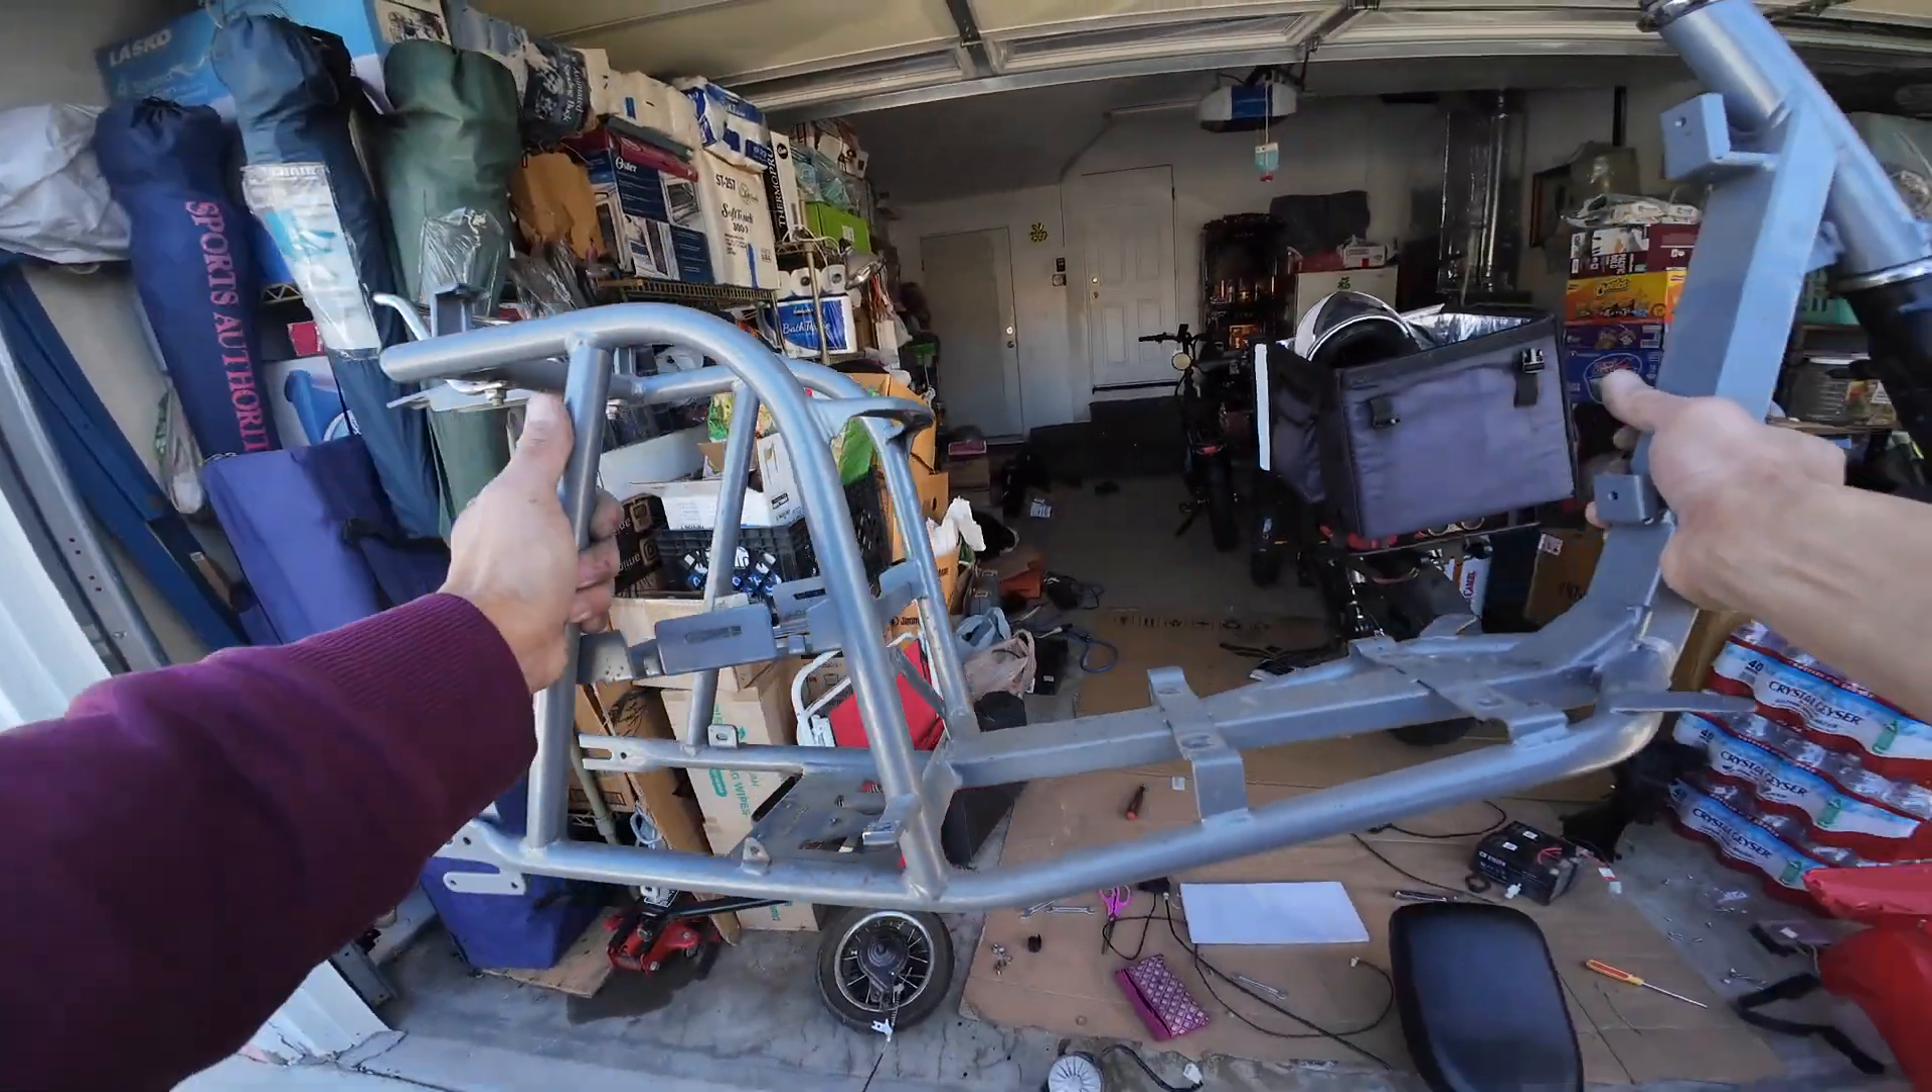Now we have a fully naked frame.